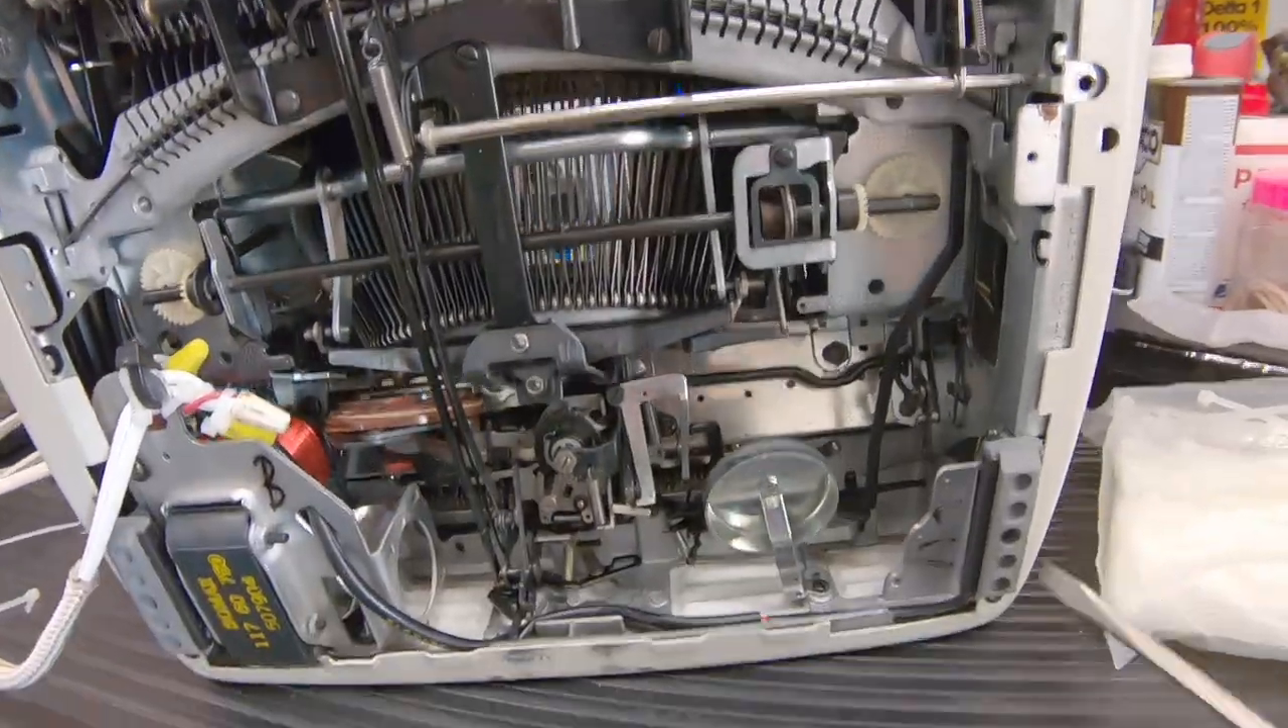Okay, so on the bottom, we've taken the bottom panel off.